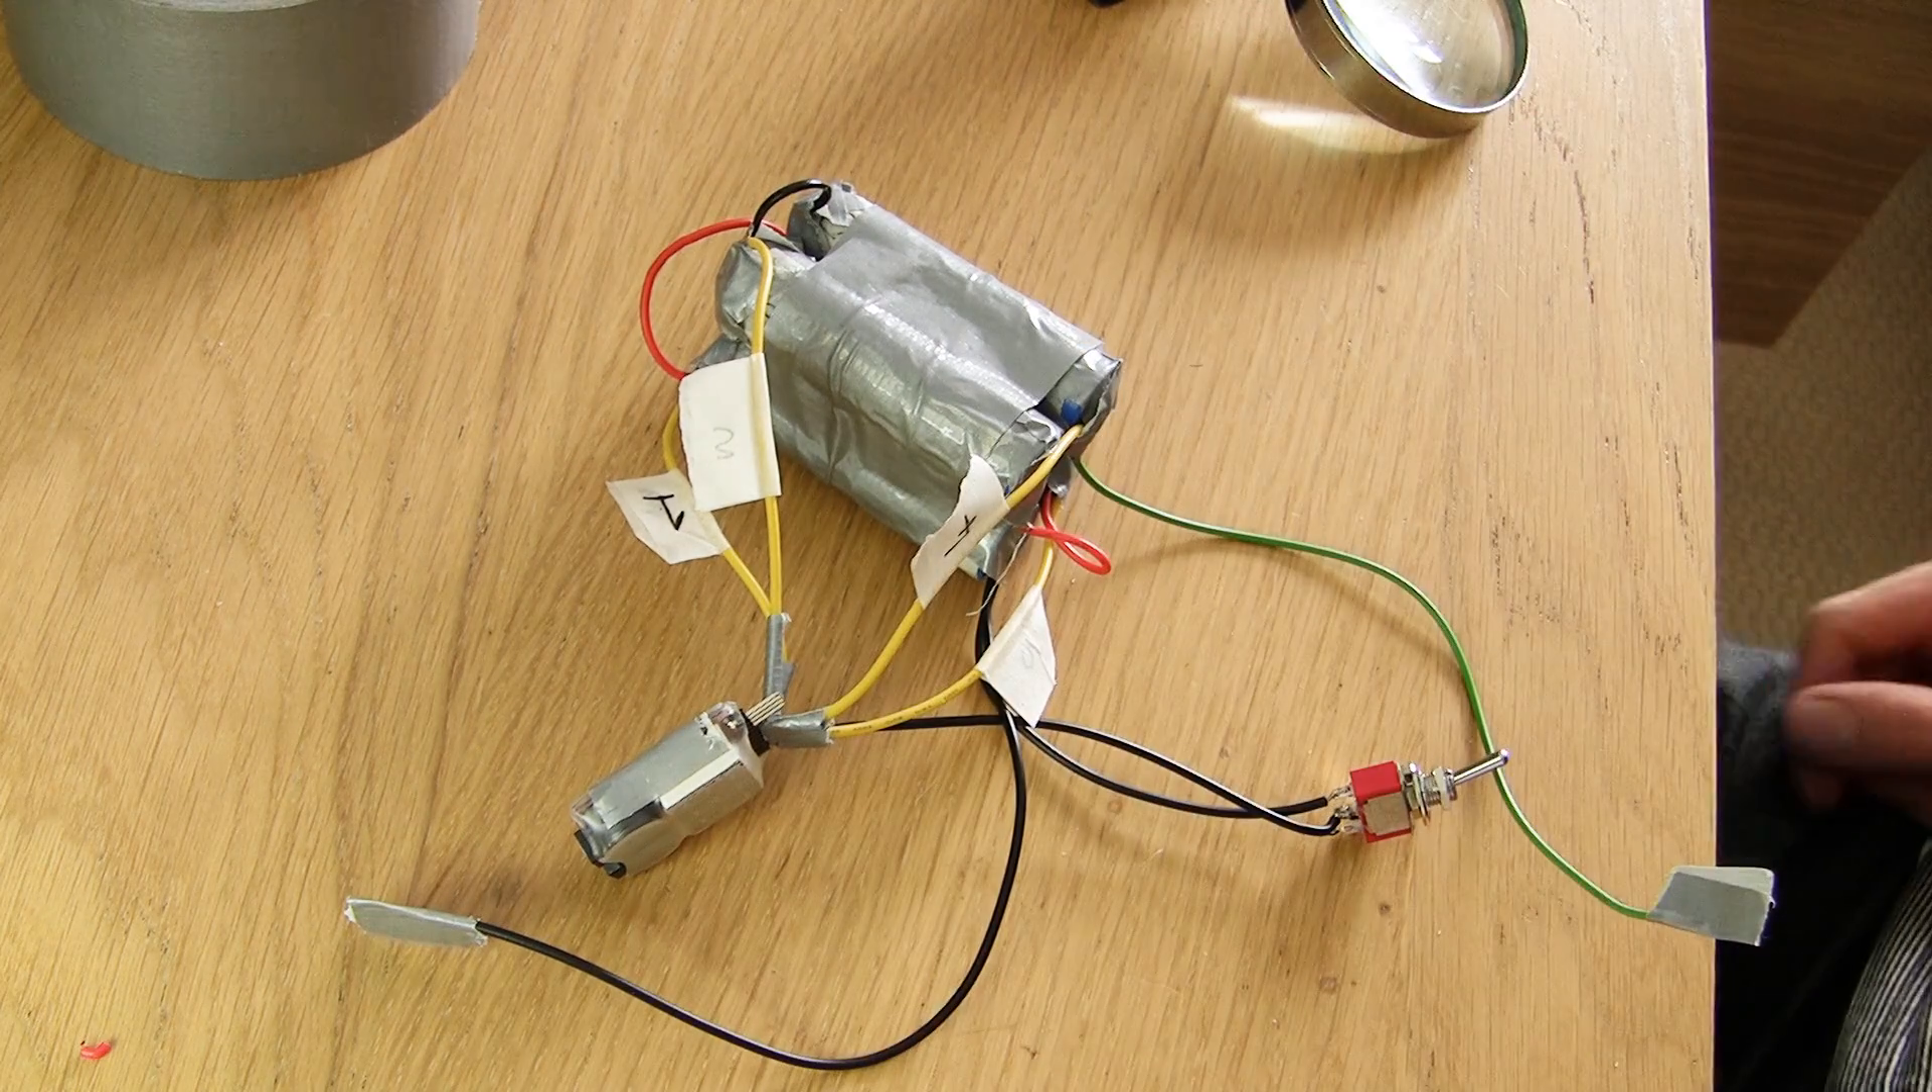Bind the batteries together using duct tape to make it nice and secure and that's the electronics done.